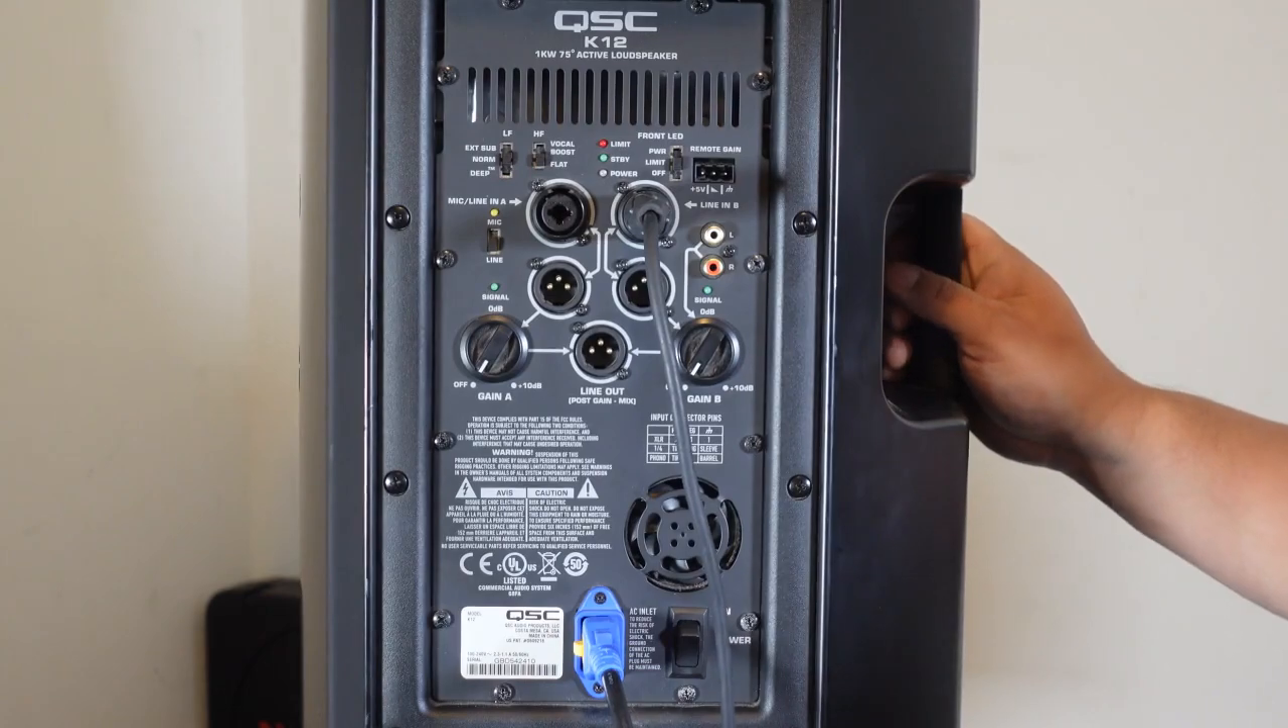Okay, power is connected.